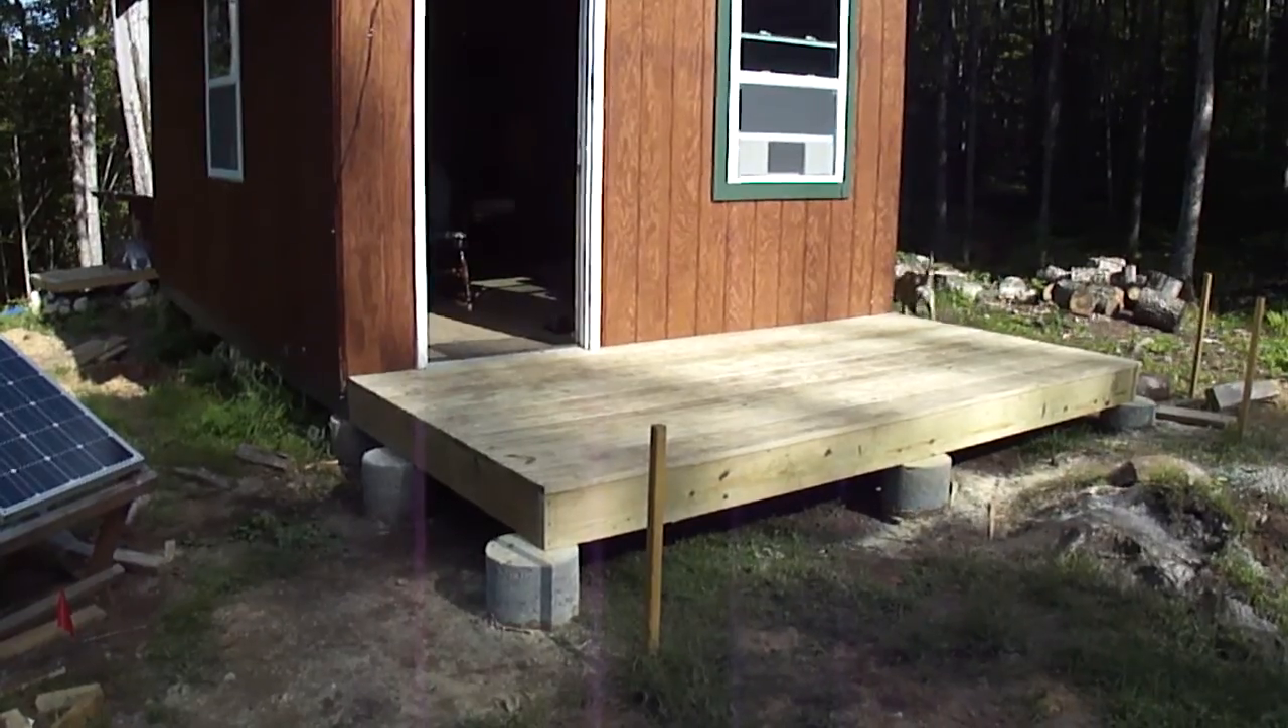There it is, floor to the porch is all done.